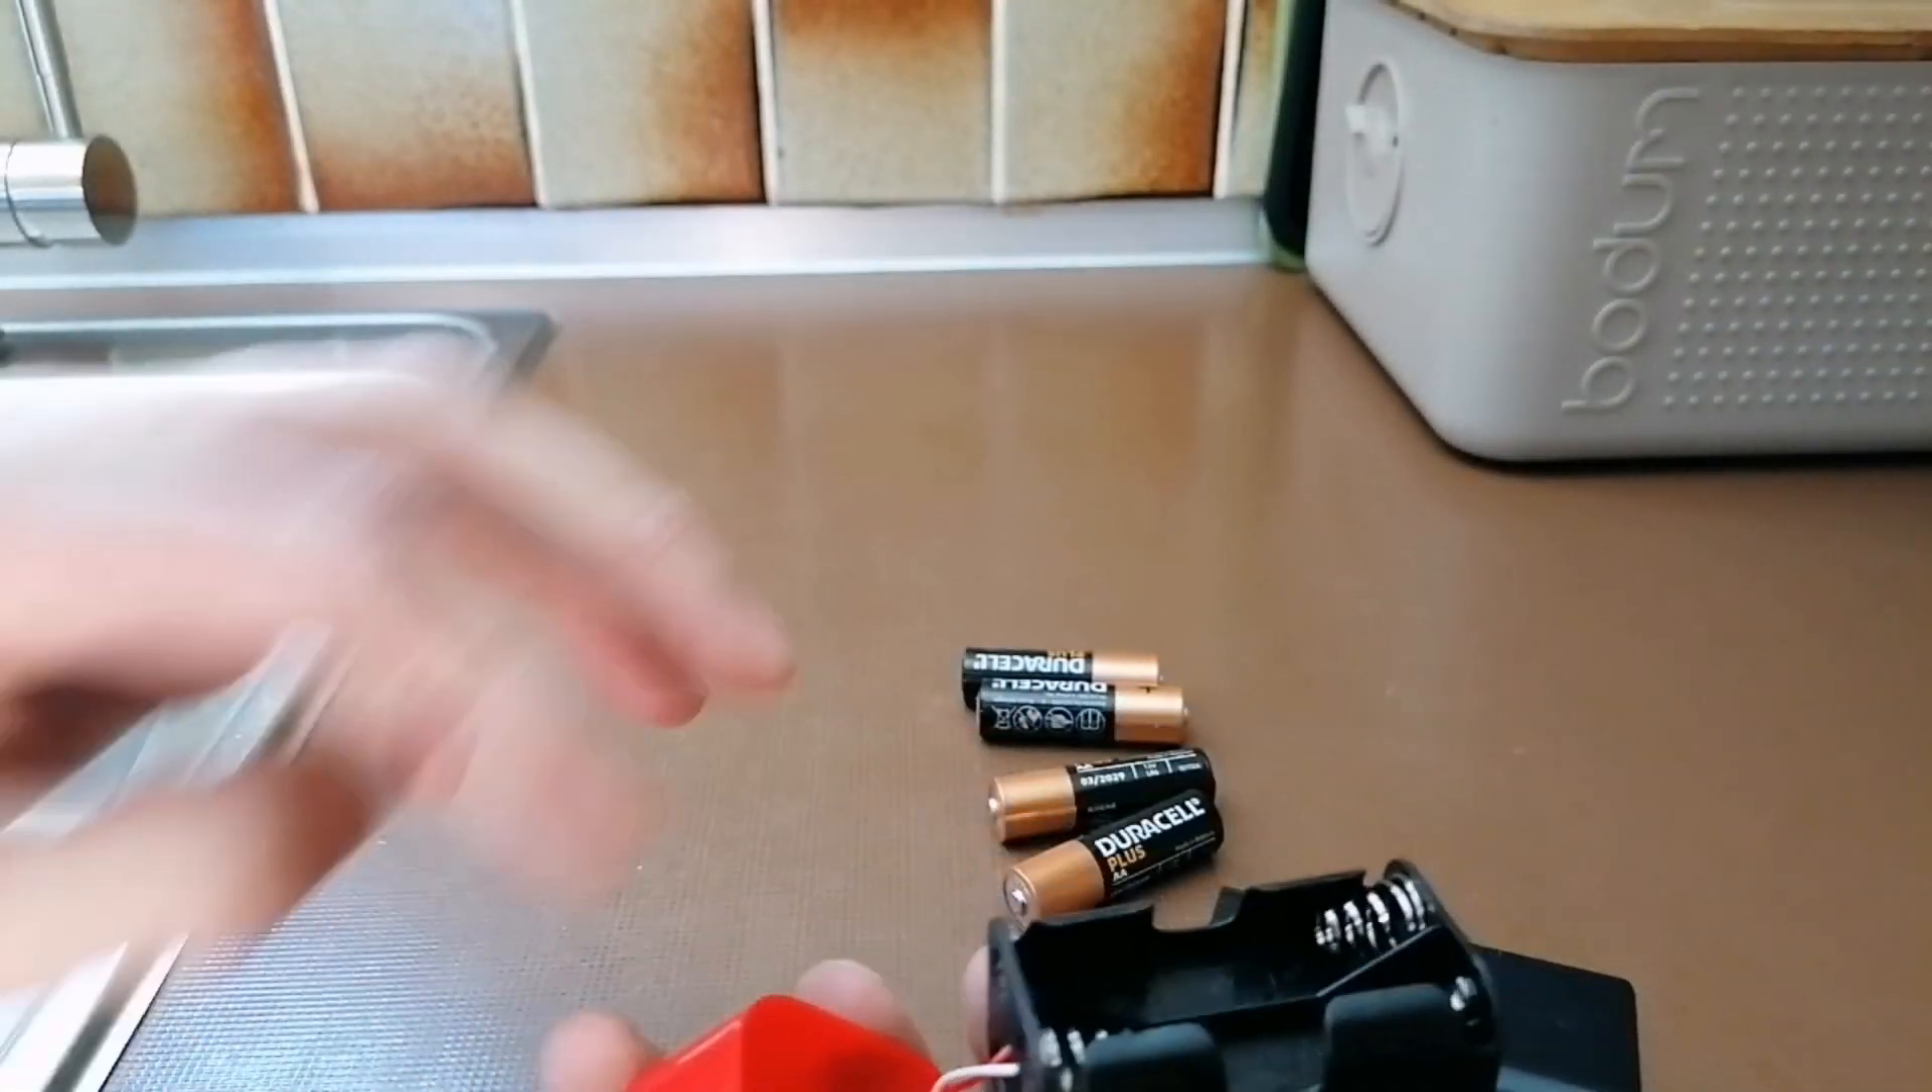Jetzt müssen noch hier Batterien rein.